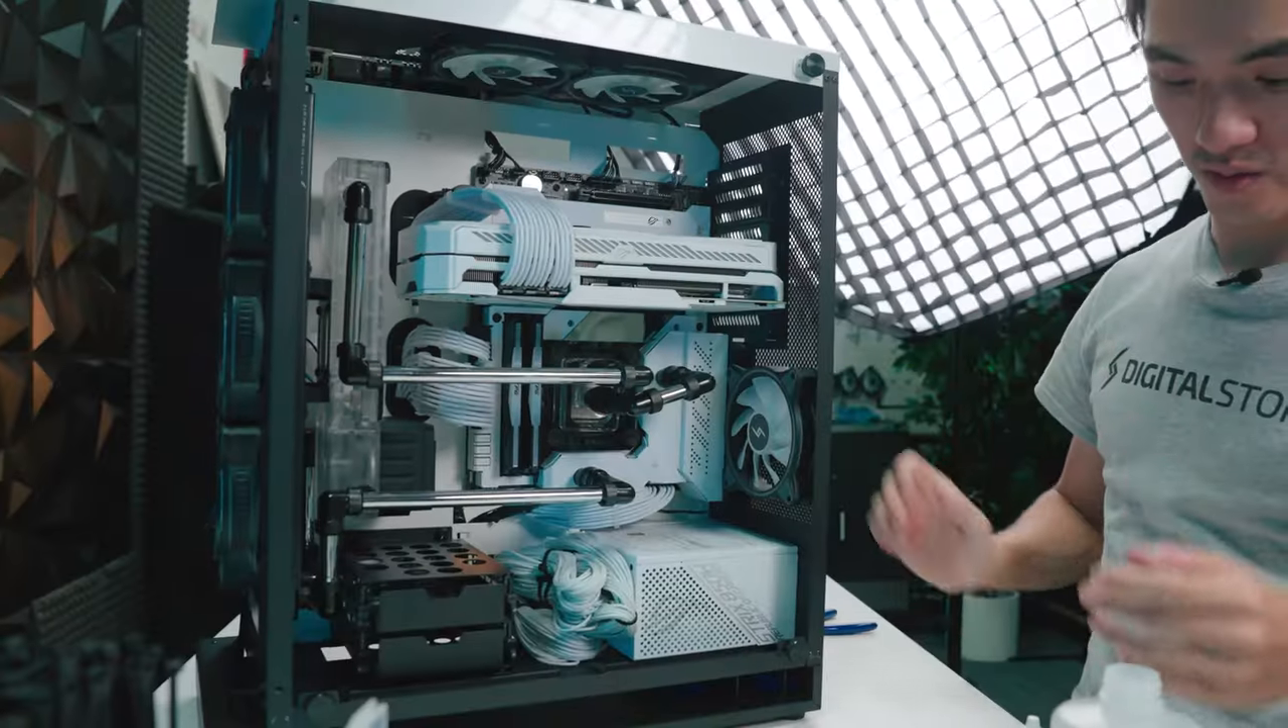All the tubing's in there. It looks pretty good.